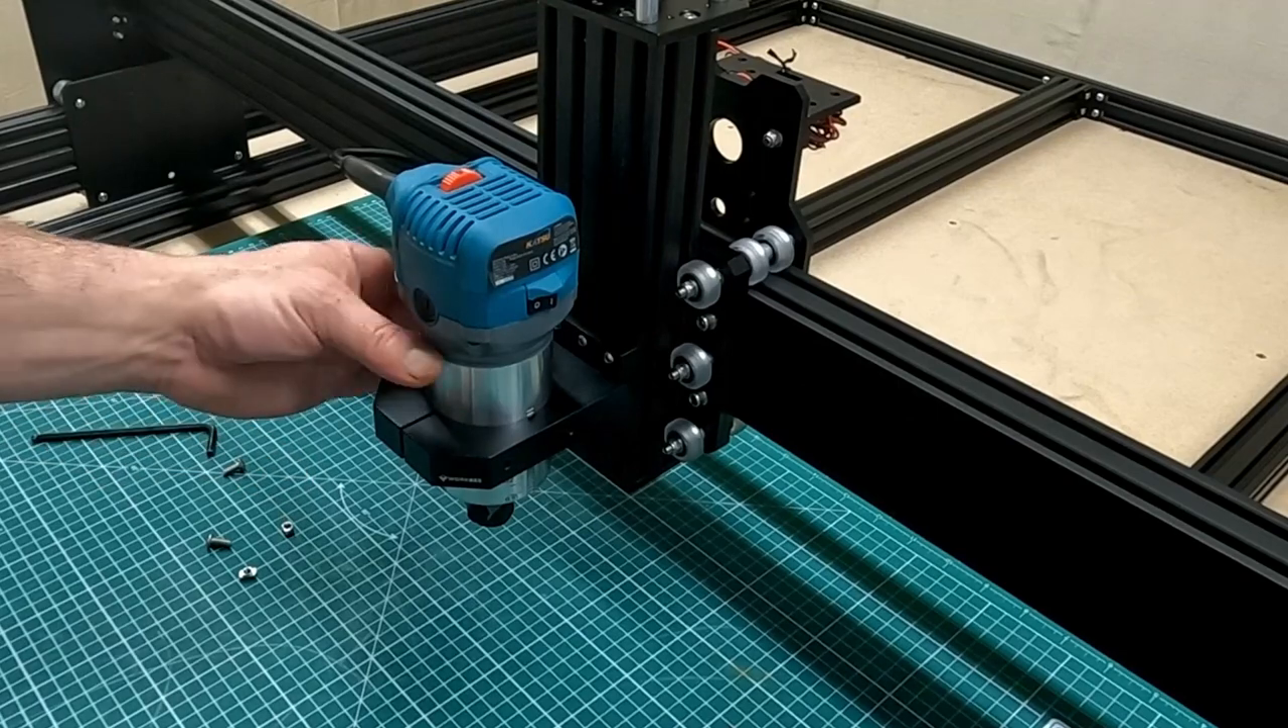So that's the router mount and the router installed.